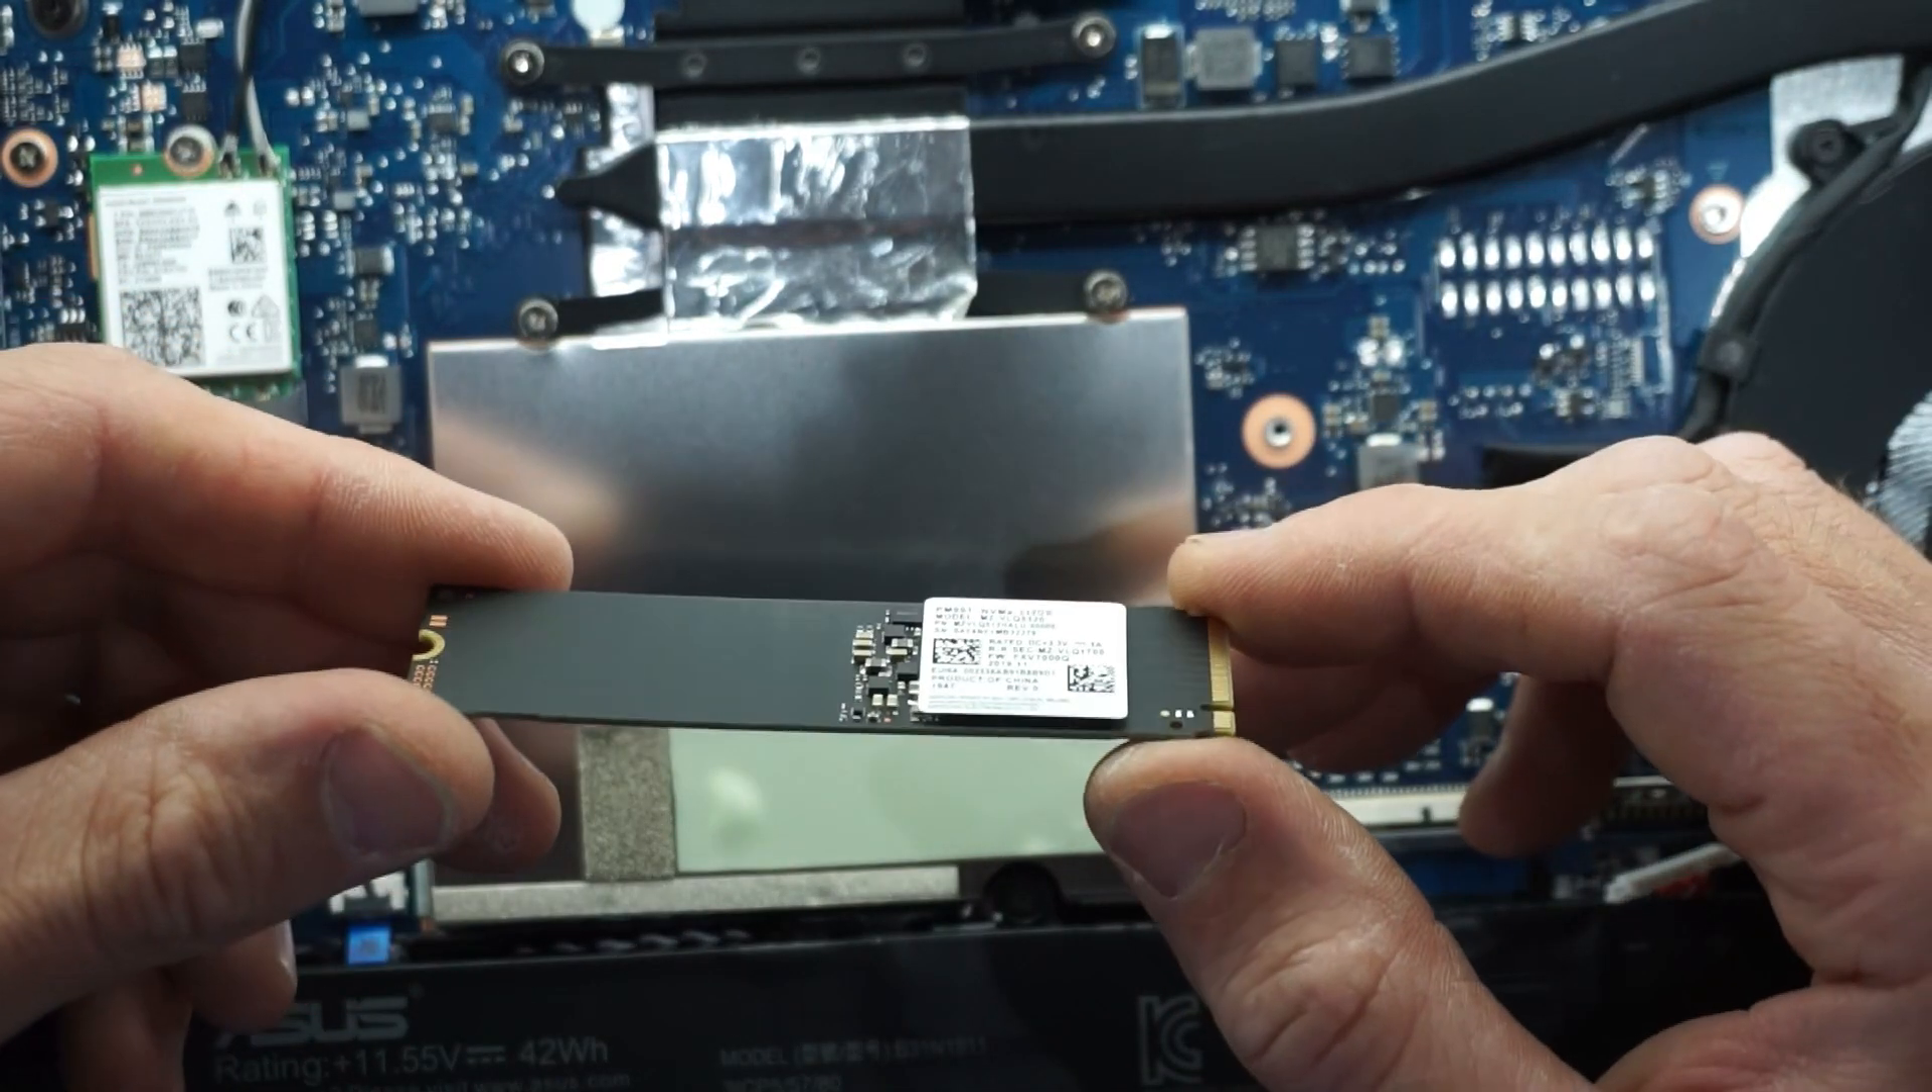And we've removed one NVMe SSD.